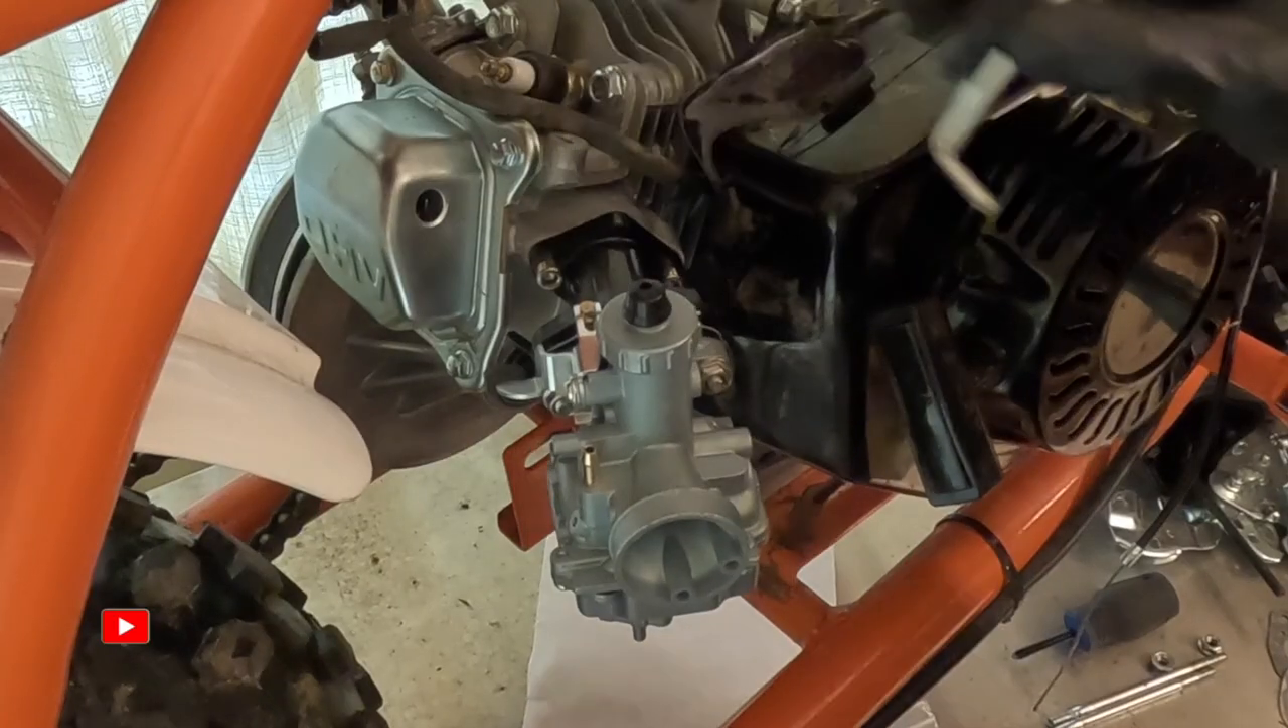Okay so the carbs installed.